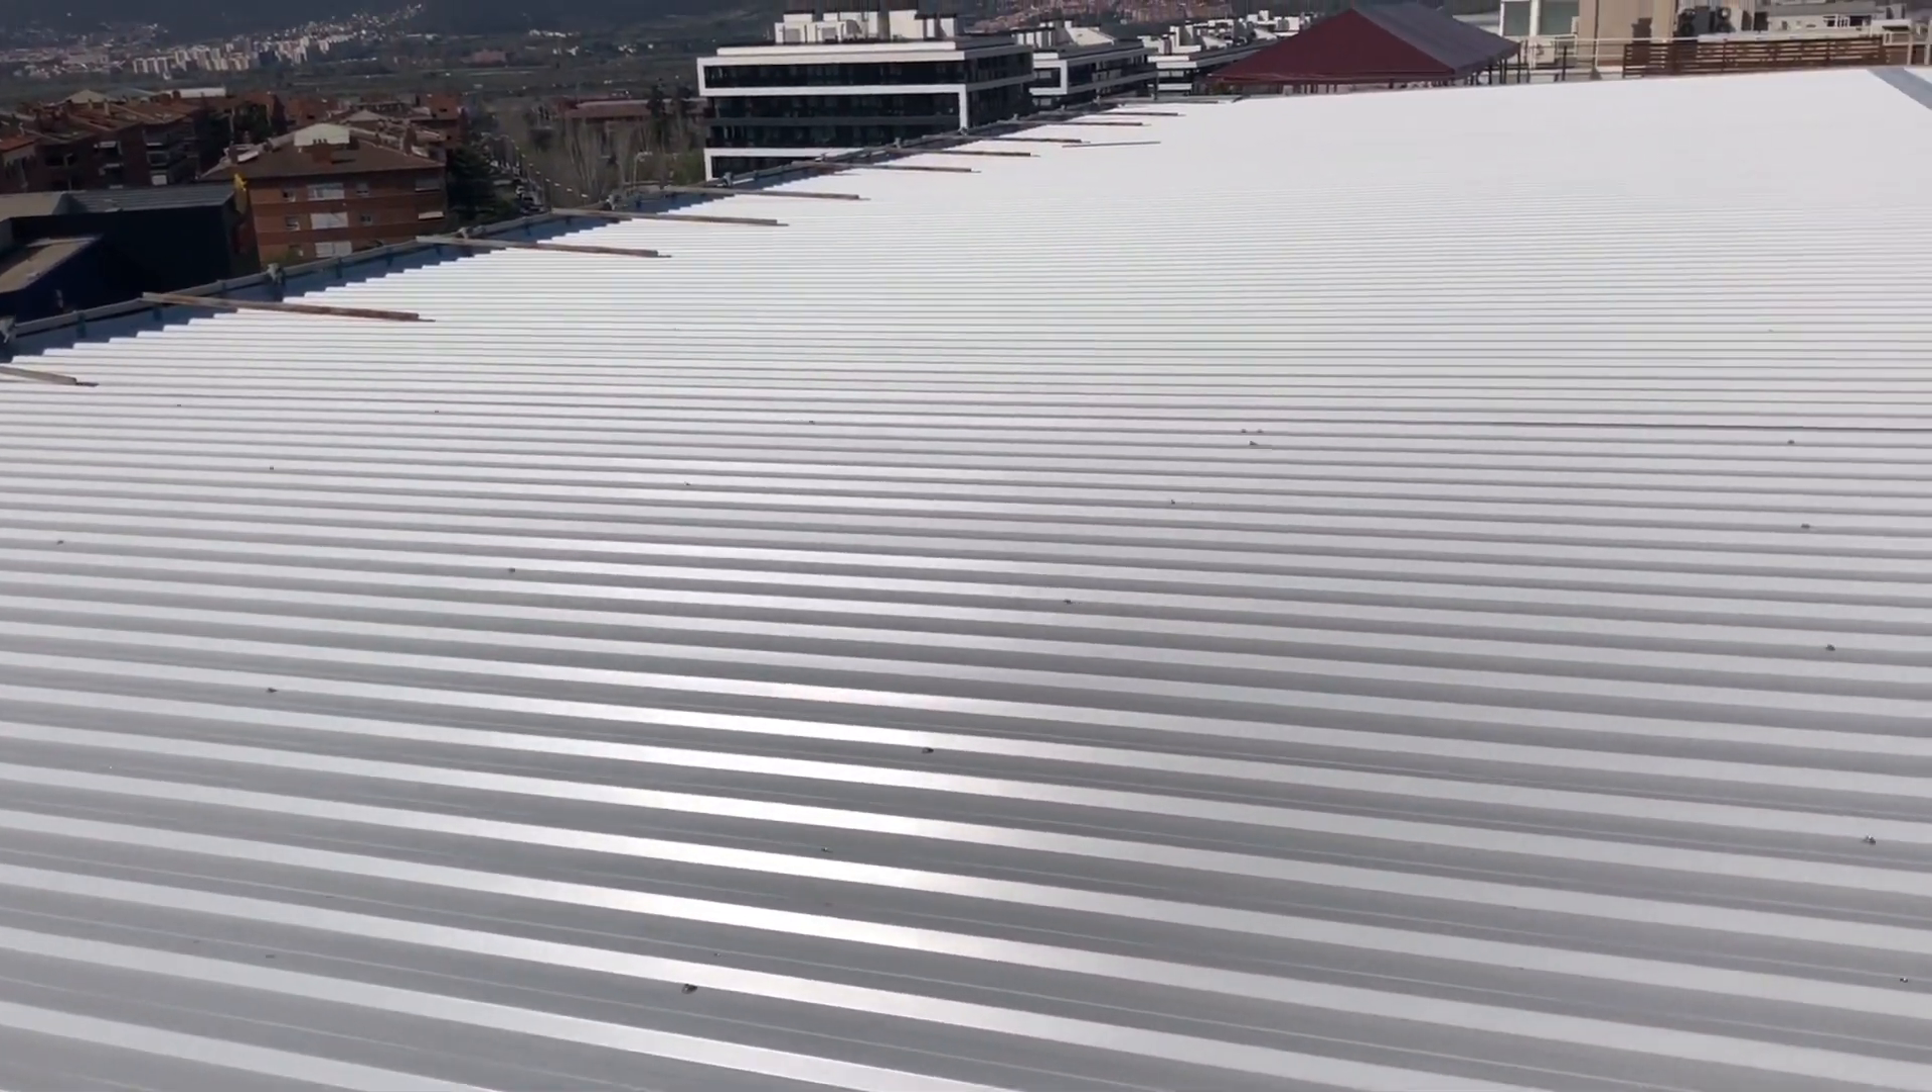Veis que ya hemos colocado toda la chapa.